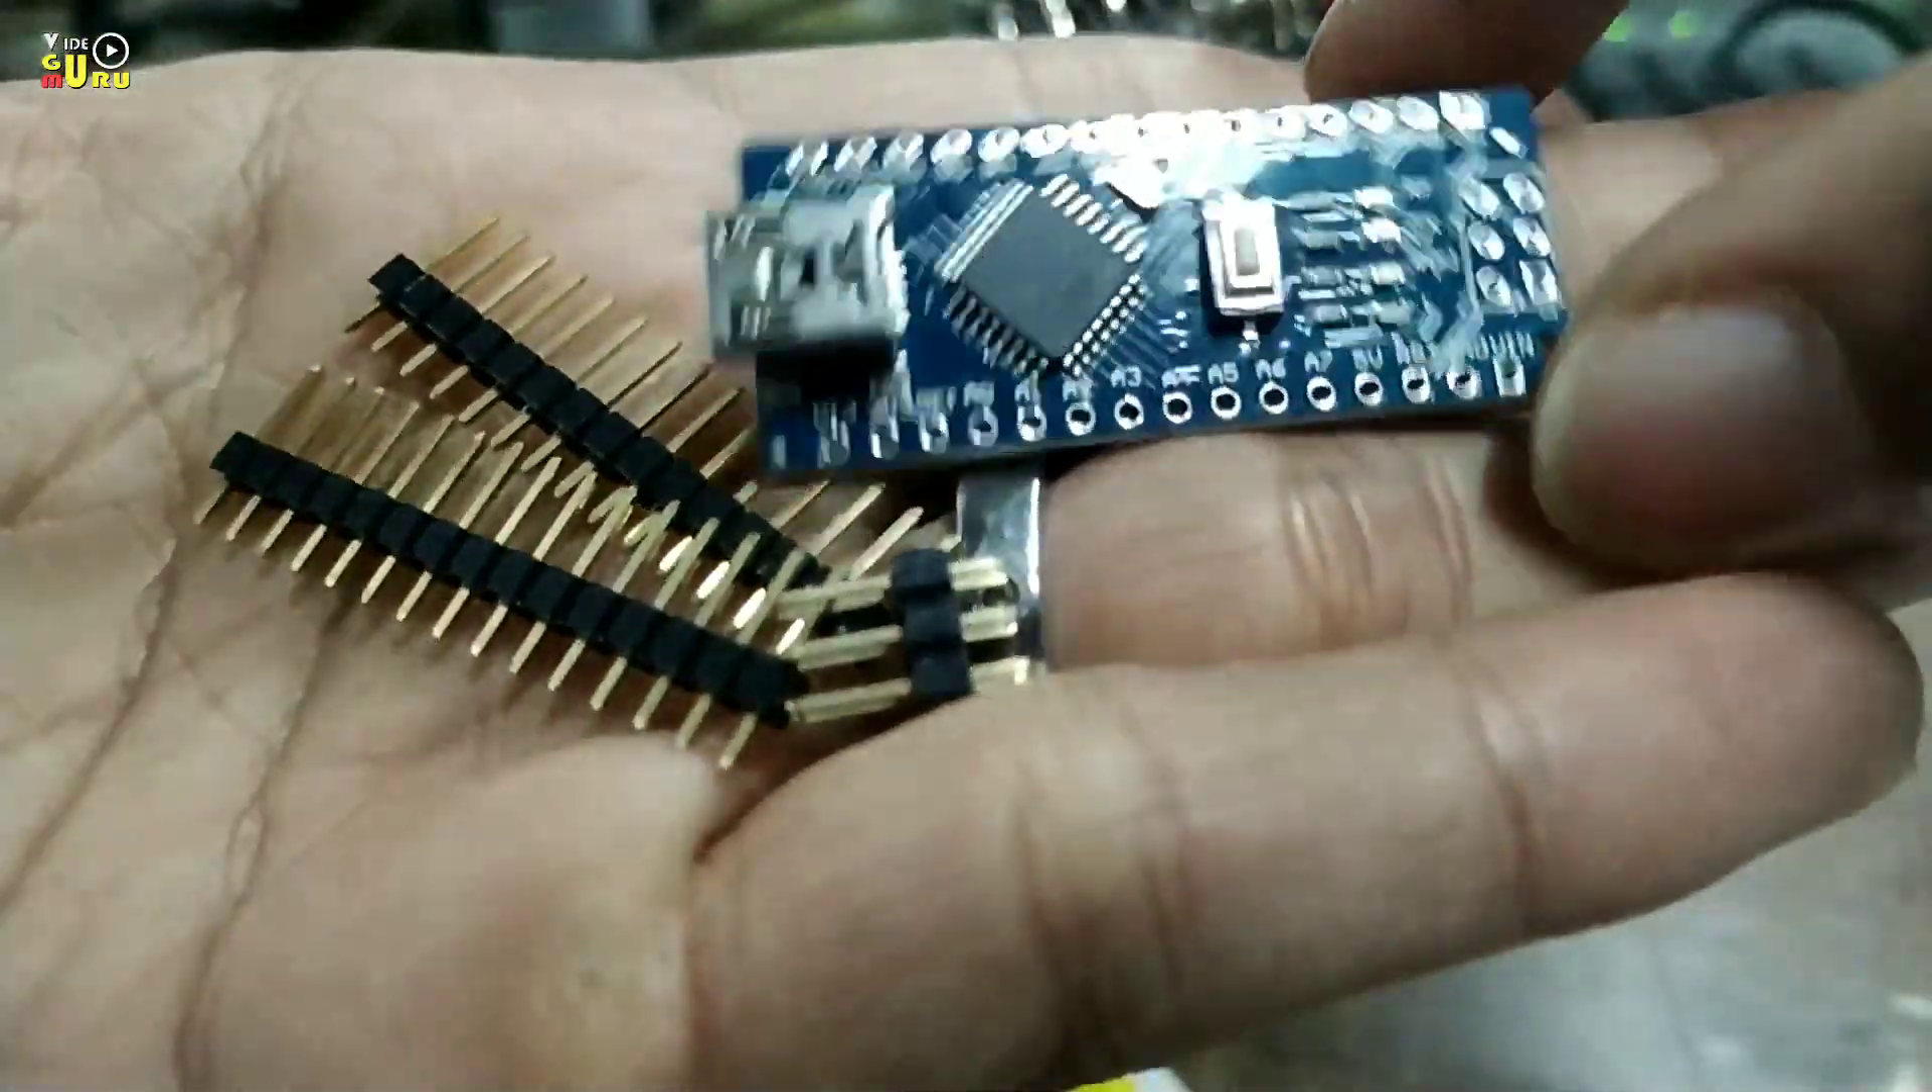Ya disini Arduino masih belum menyatu atau belum disolder.